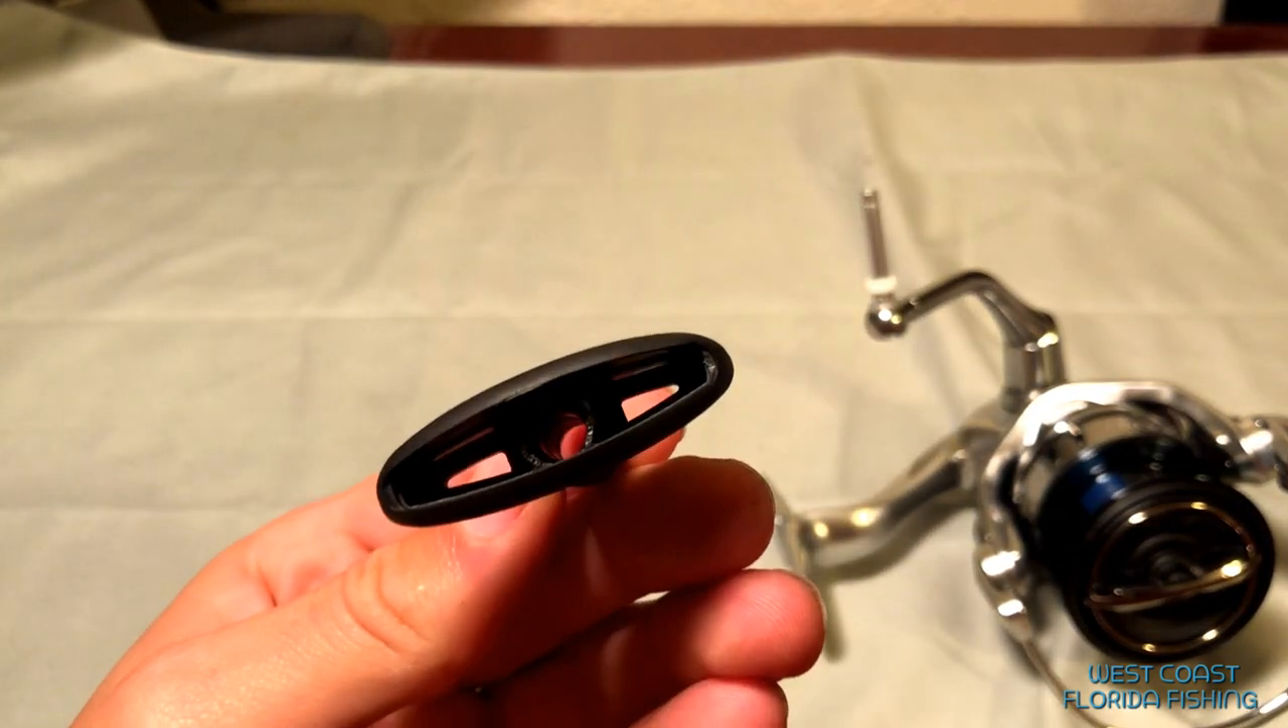As you can see this thing is now just a rubber handle completely empty.